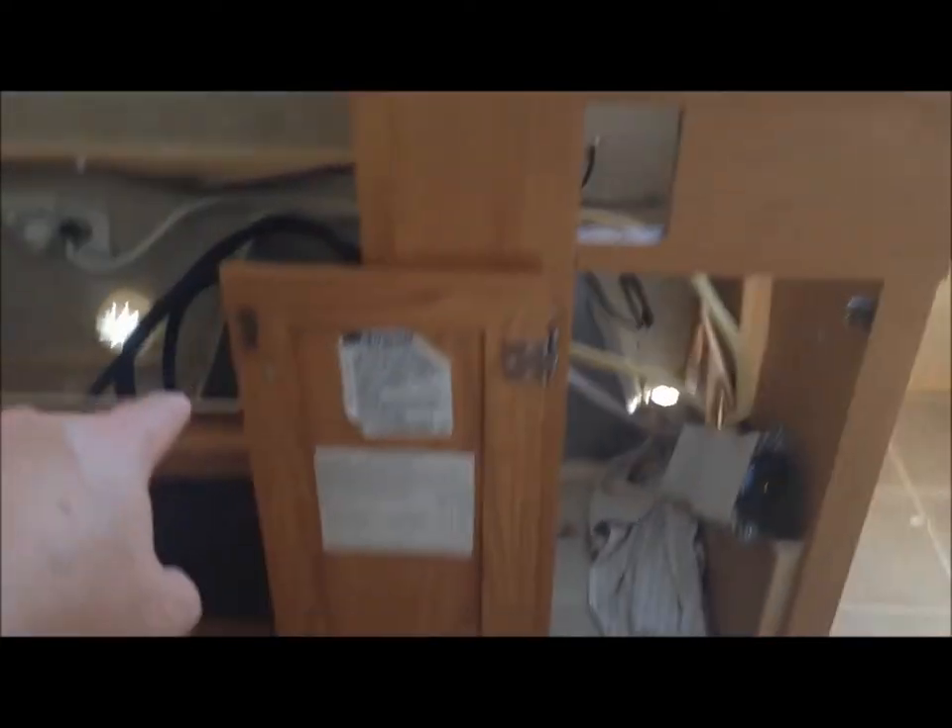So I still have not gotten the cabinet out because I had so much work to do to get the water tank out.